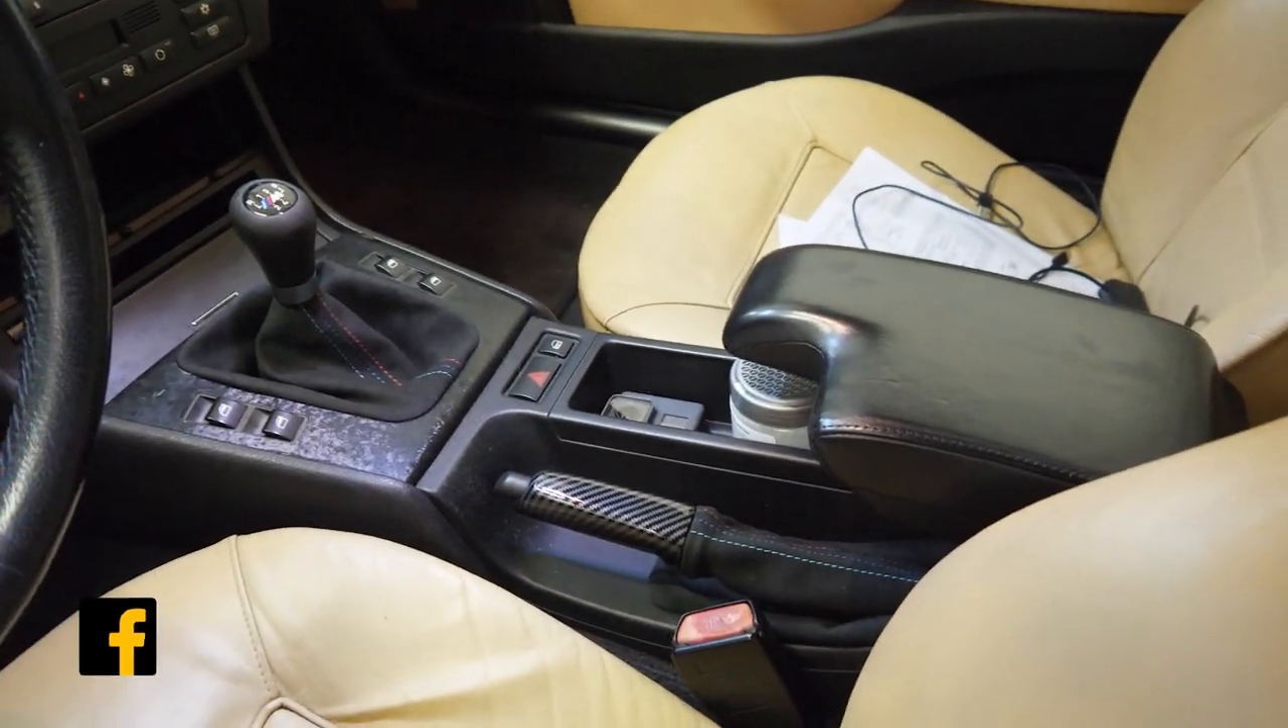Ho montato La cuffia in alcantara Sia del pomello del cambio Che della leva del freno a mano.